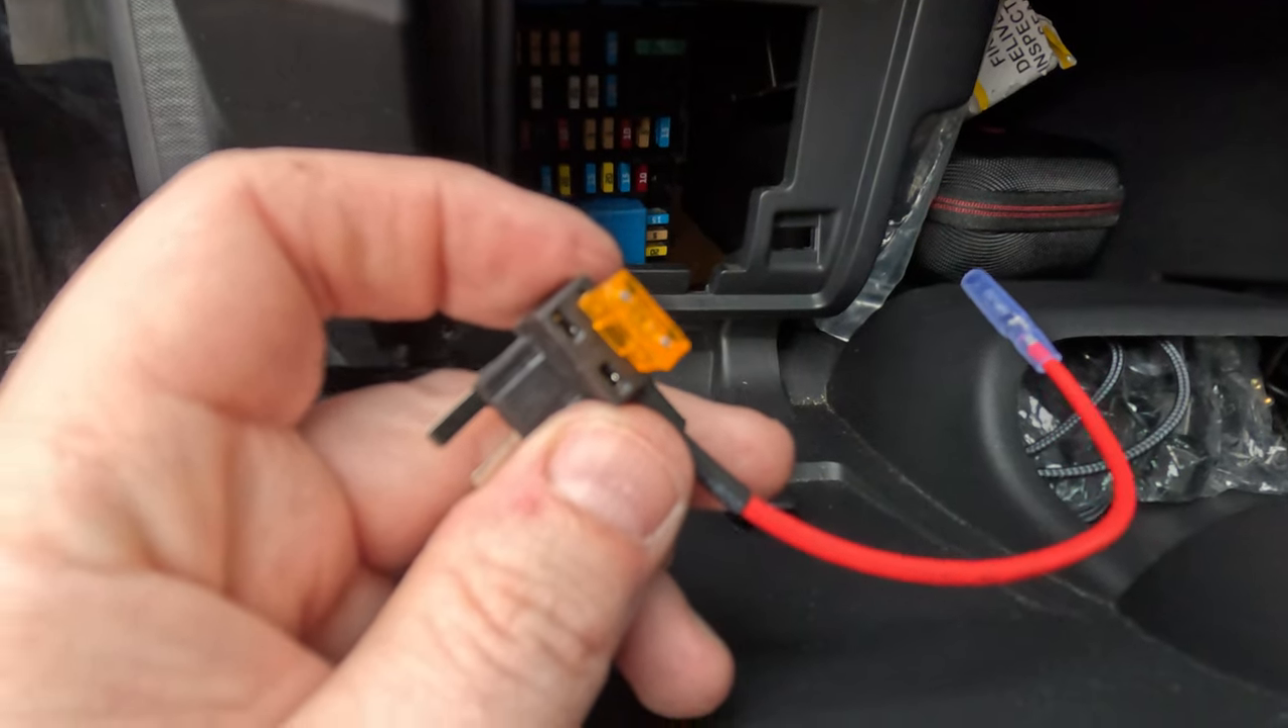And this is our fuse jumper connection. Now I've already put in the top position the fuse that came with my kit and in the bottom position here we need to put that 15 amp fuse in.